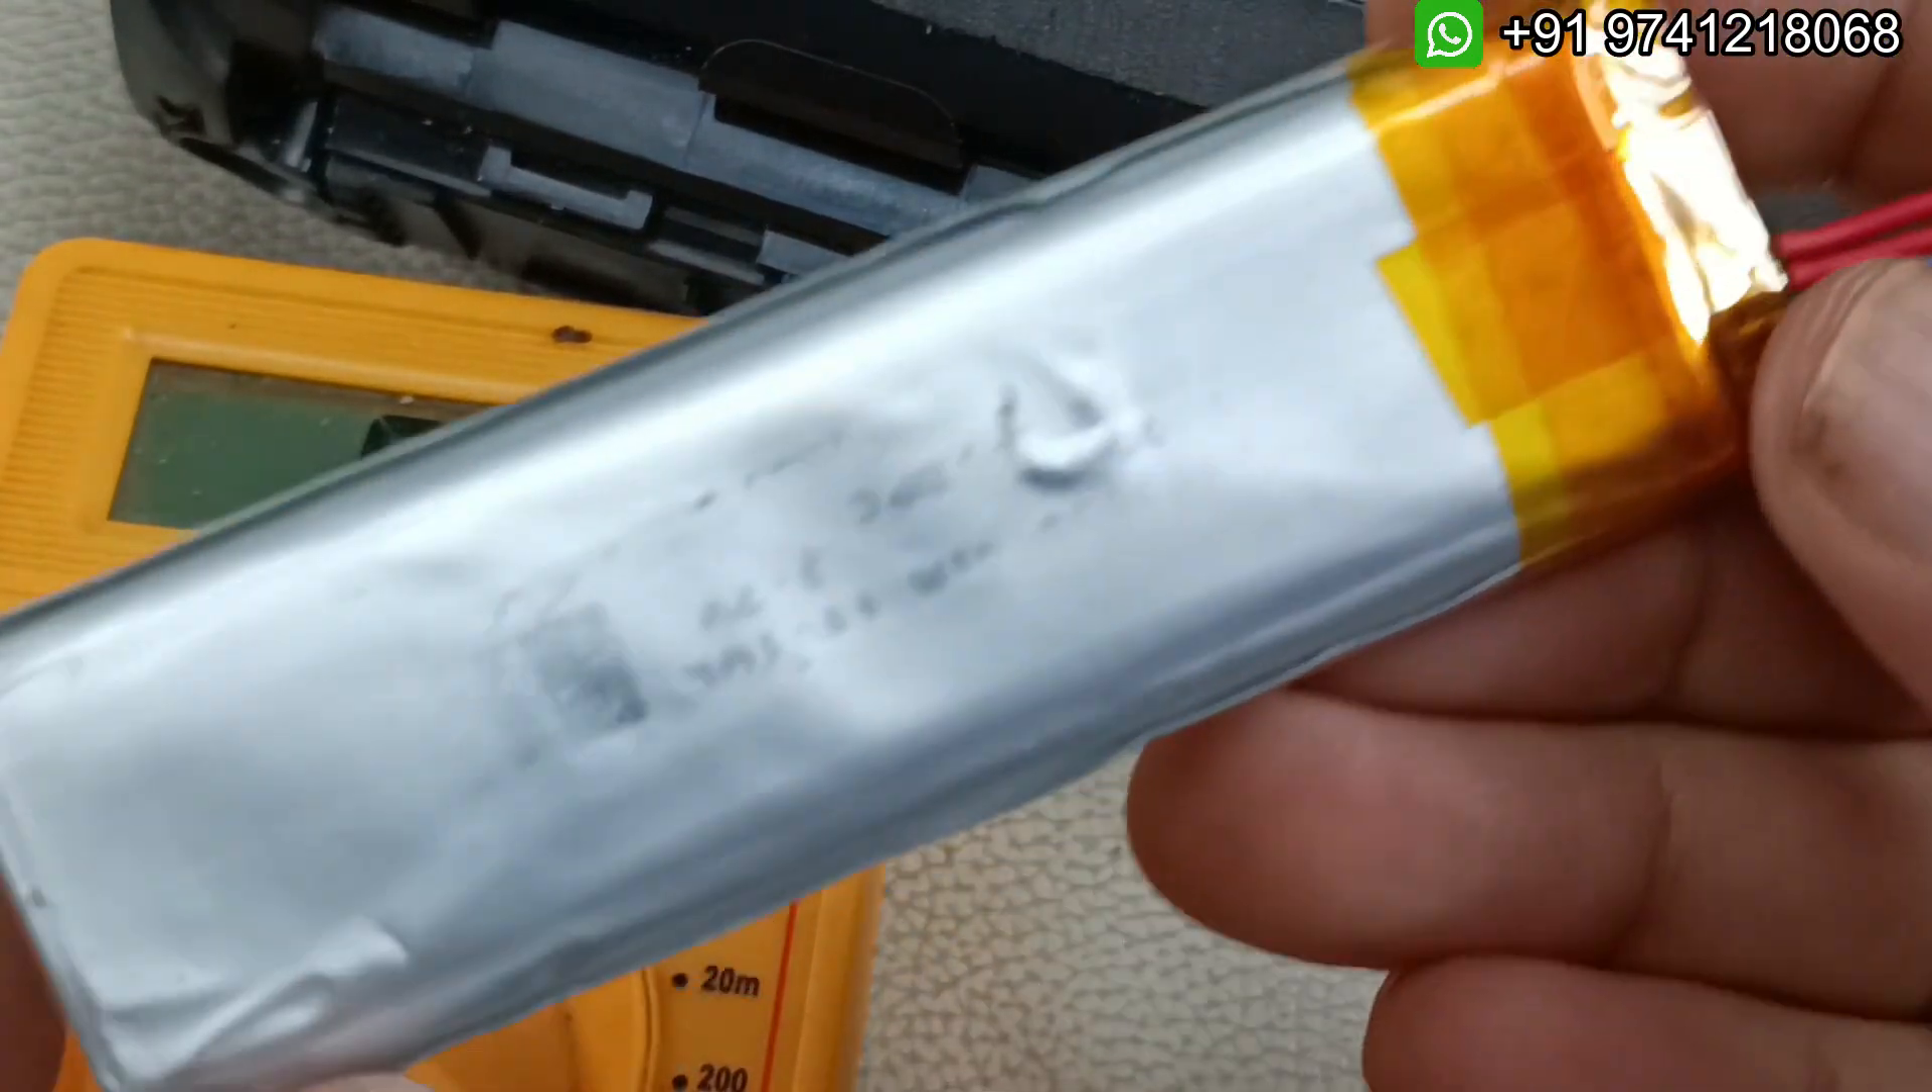I have used the heat resistant tape here for the bms and the battery so now only i have to install the heat sleeve here.